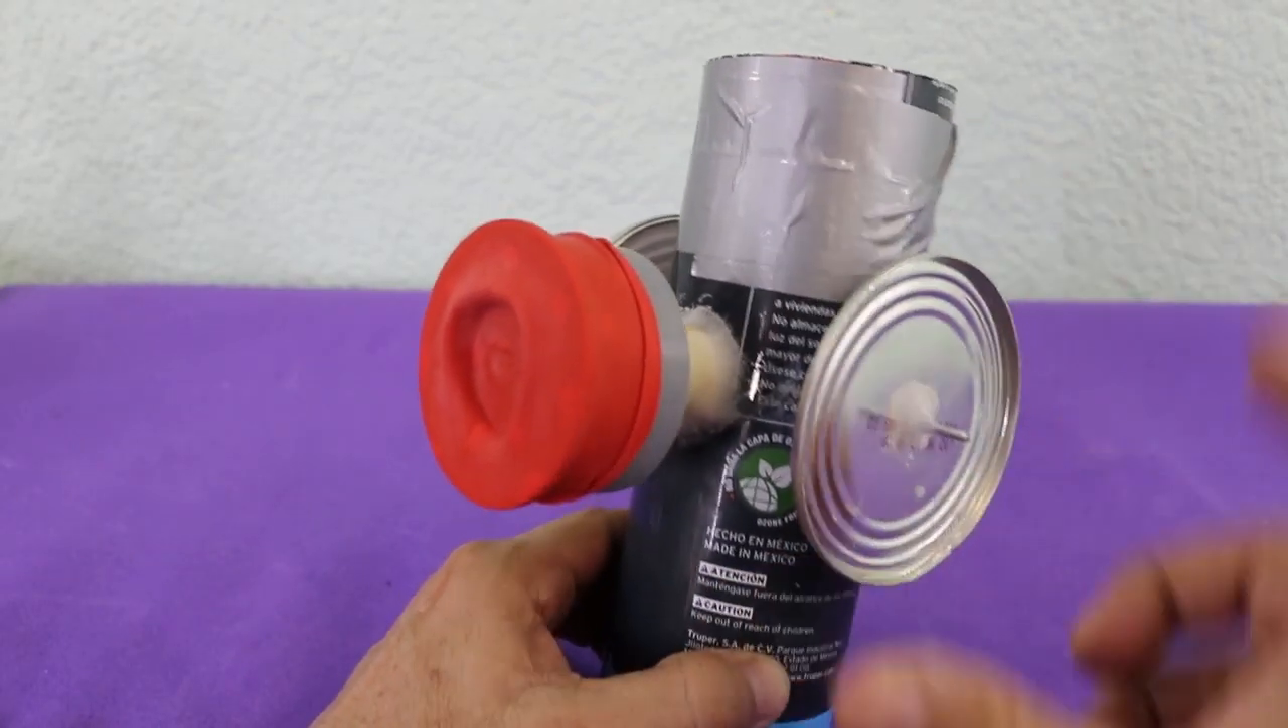I used duct tape in order to seal the two parts of the engine.